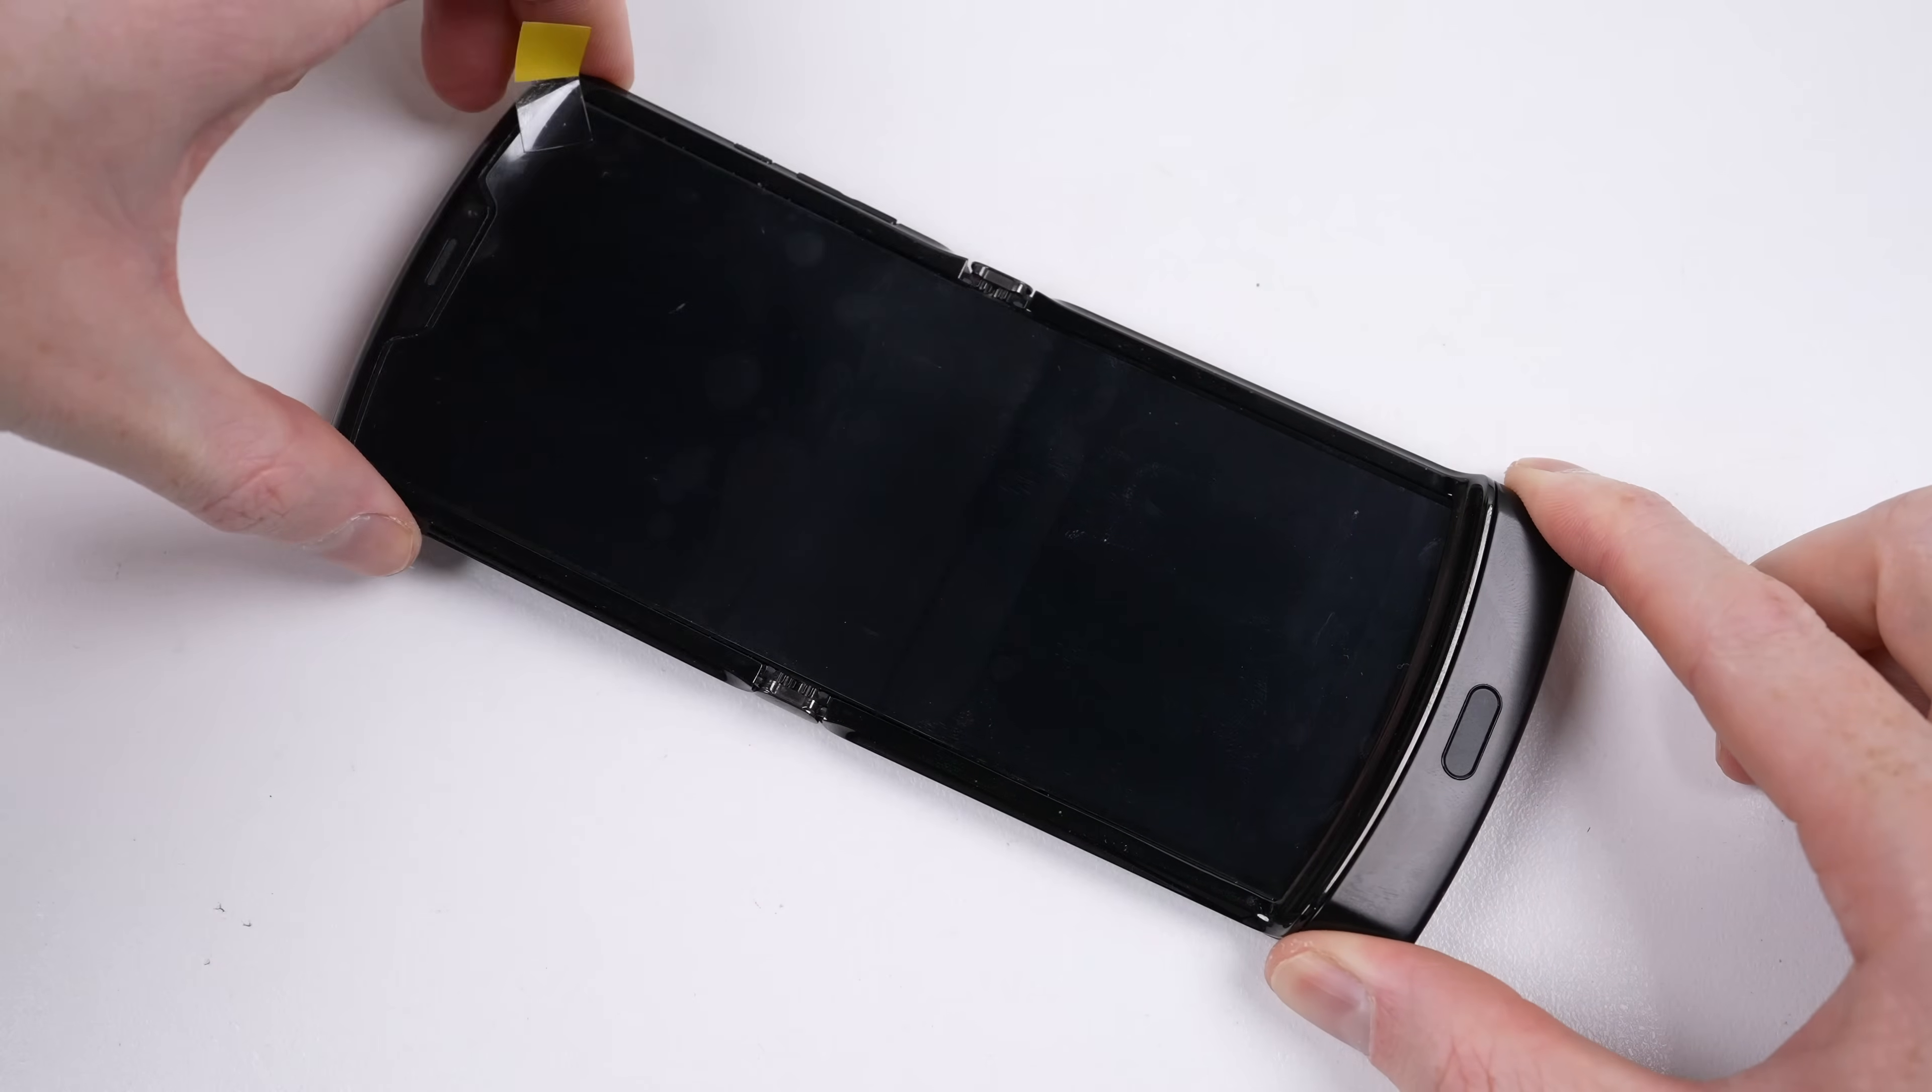The last thing left to do is unfold our main display and remove its plastic protective film.